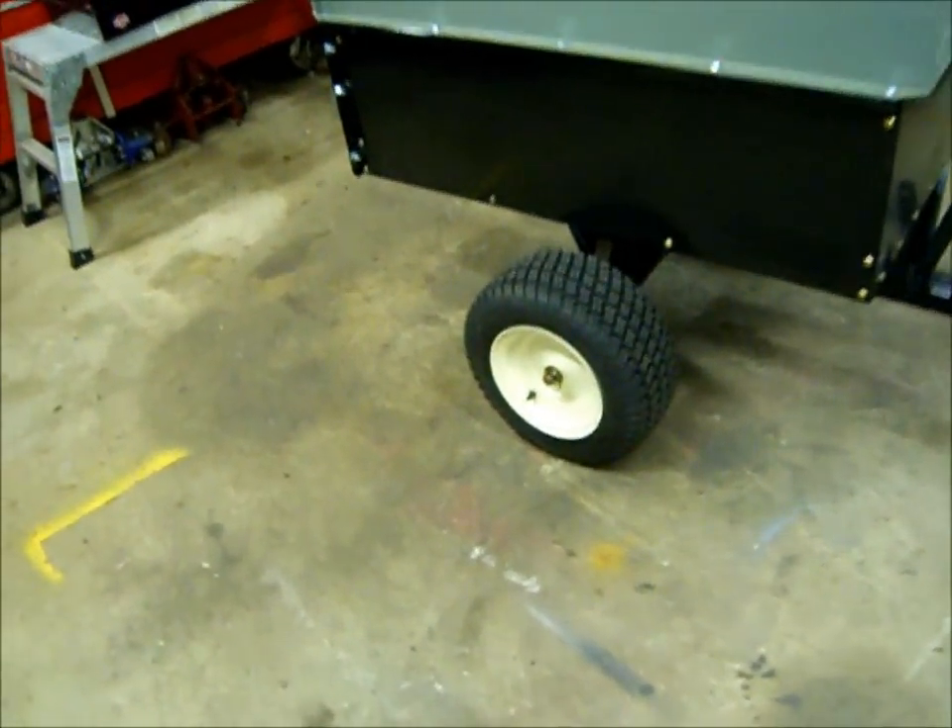Our painted wheels and repack bearings are now mounted with with some new tires.